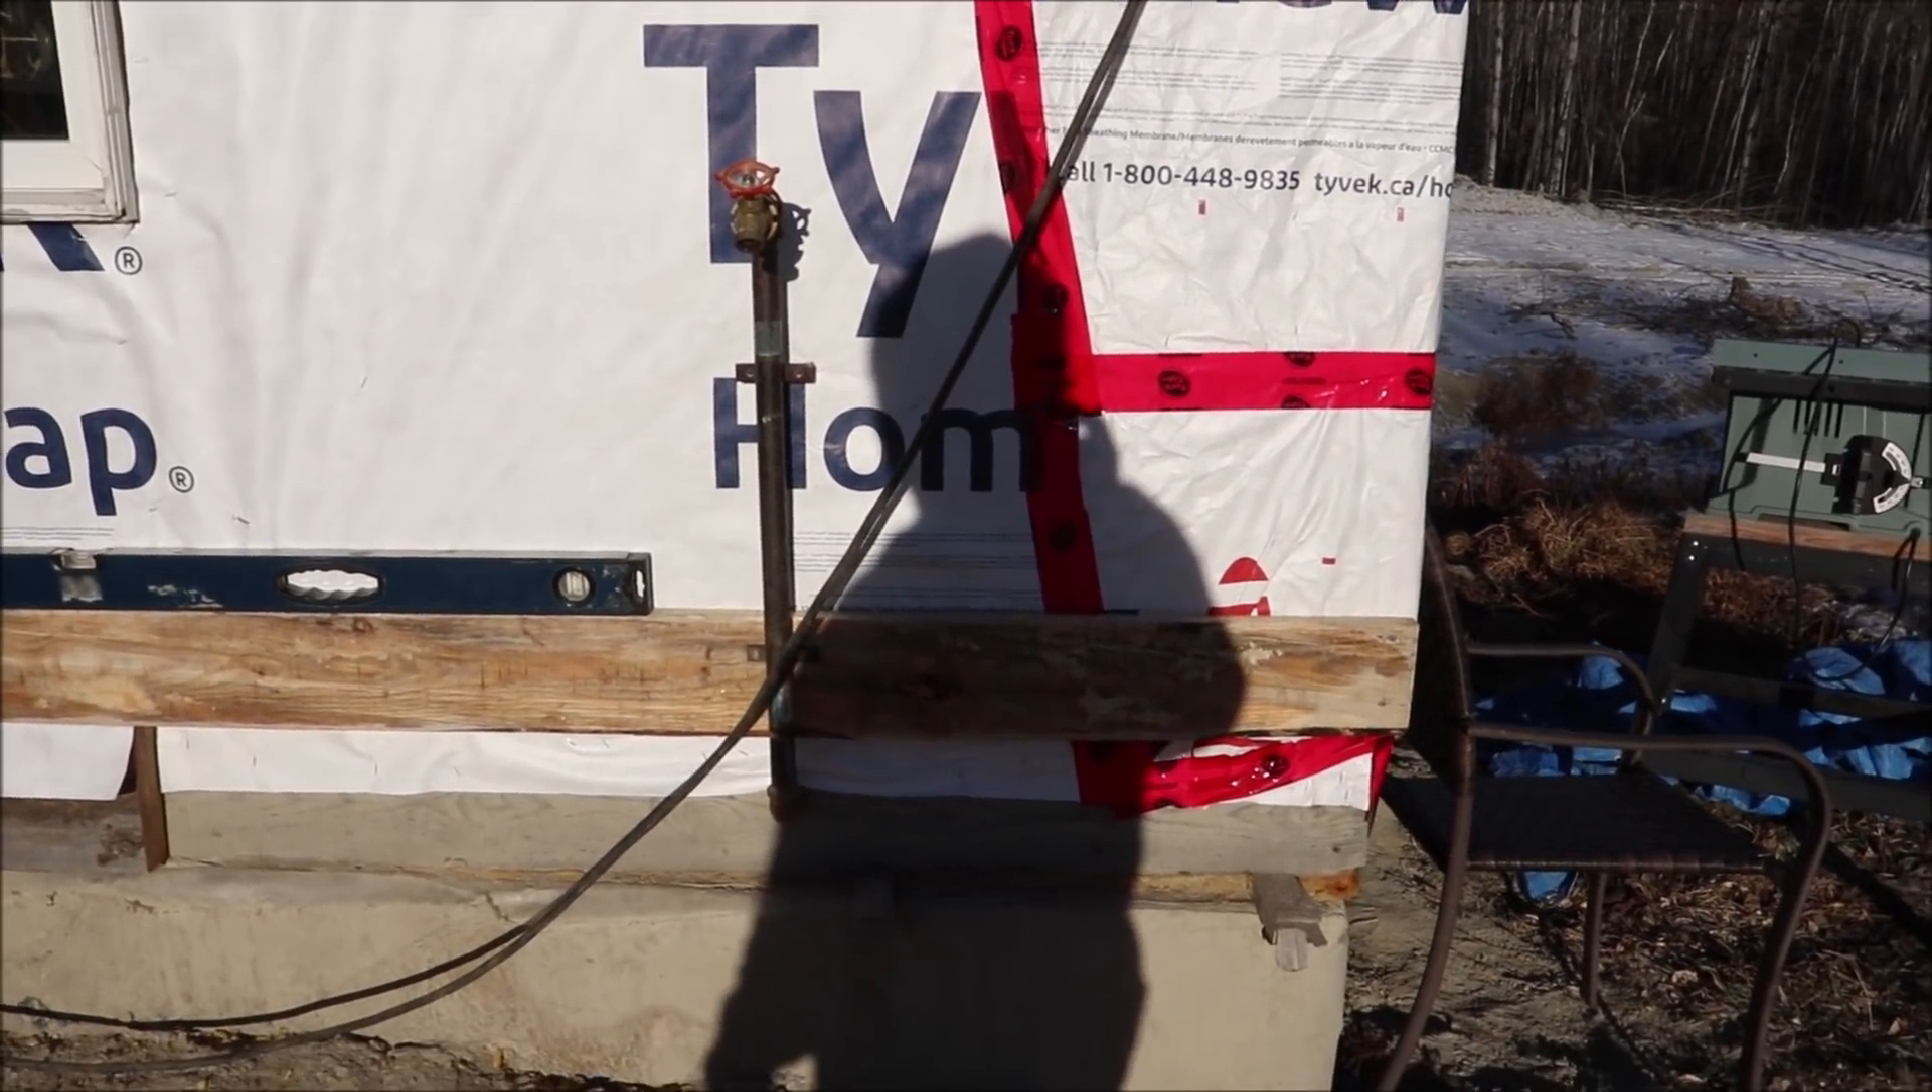So that's one piece of strapping on.